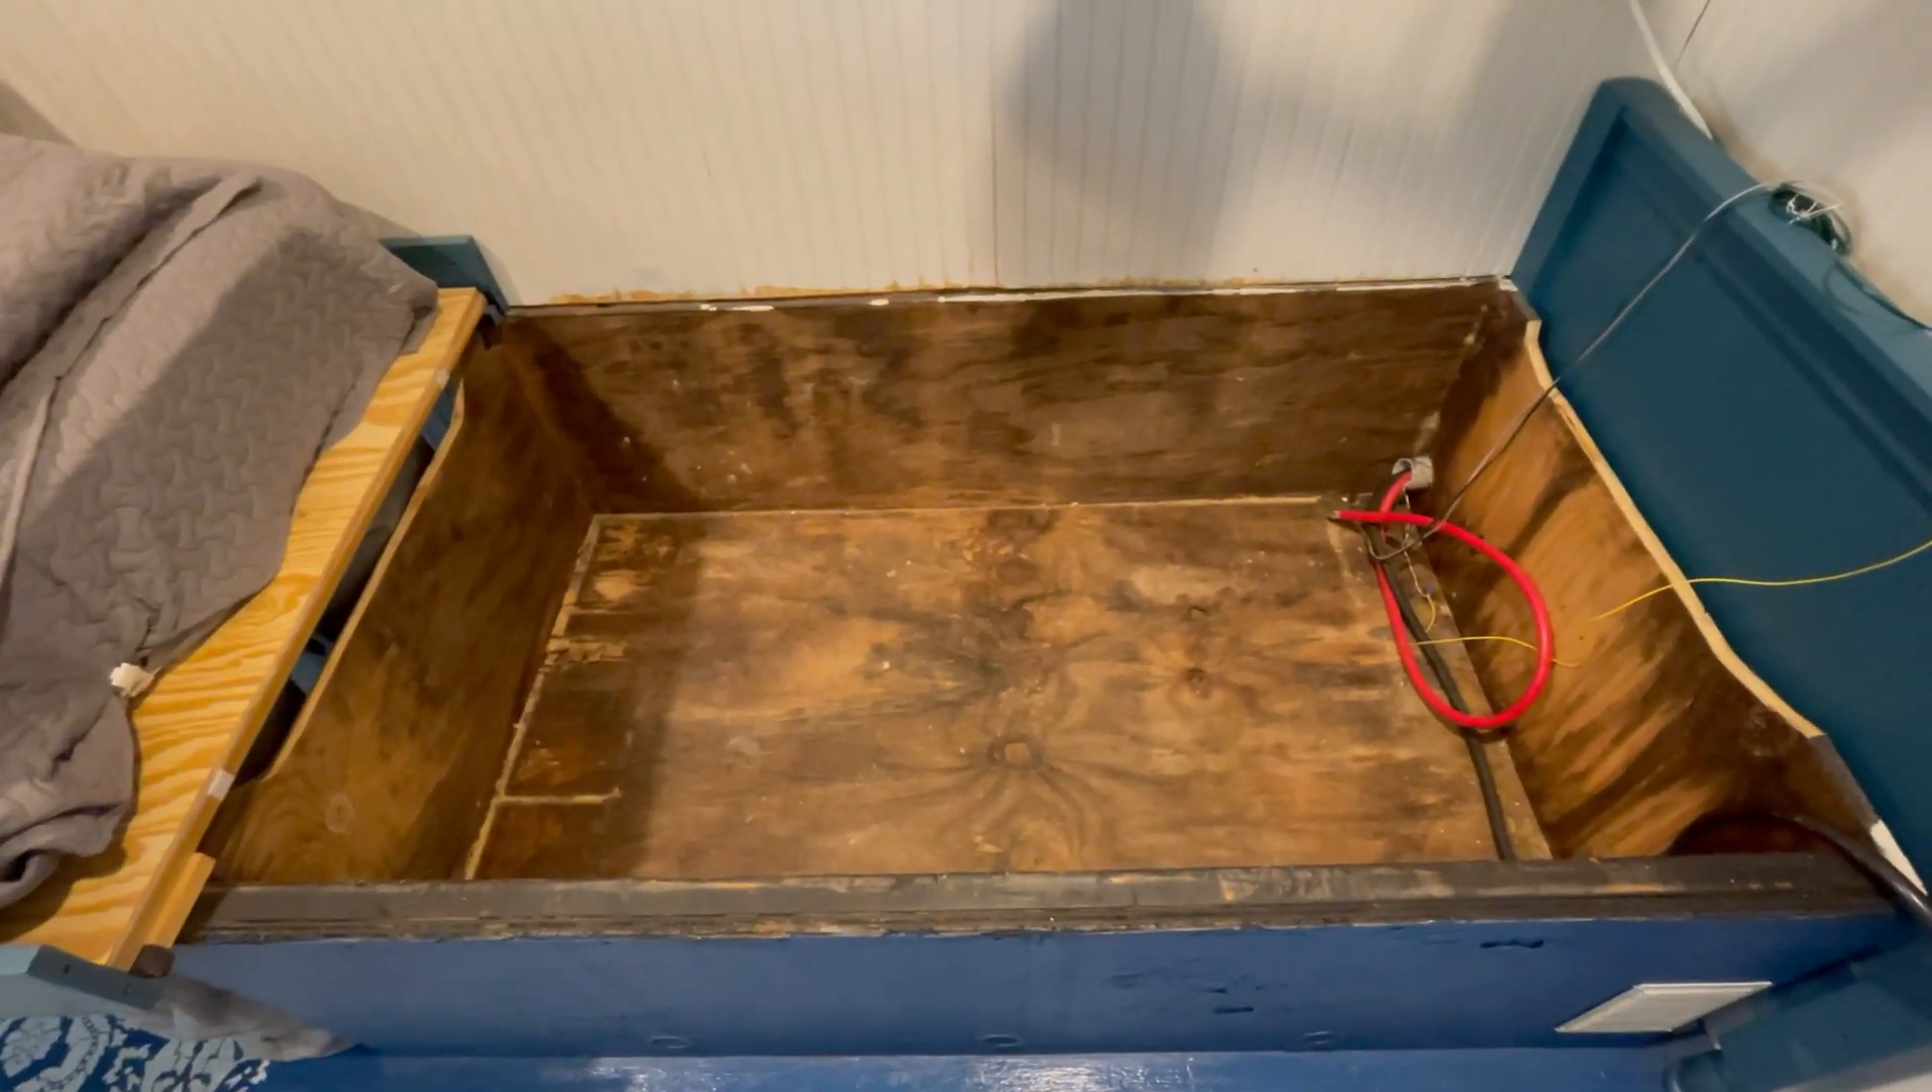The battery sarcophagus is now empty.